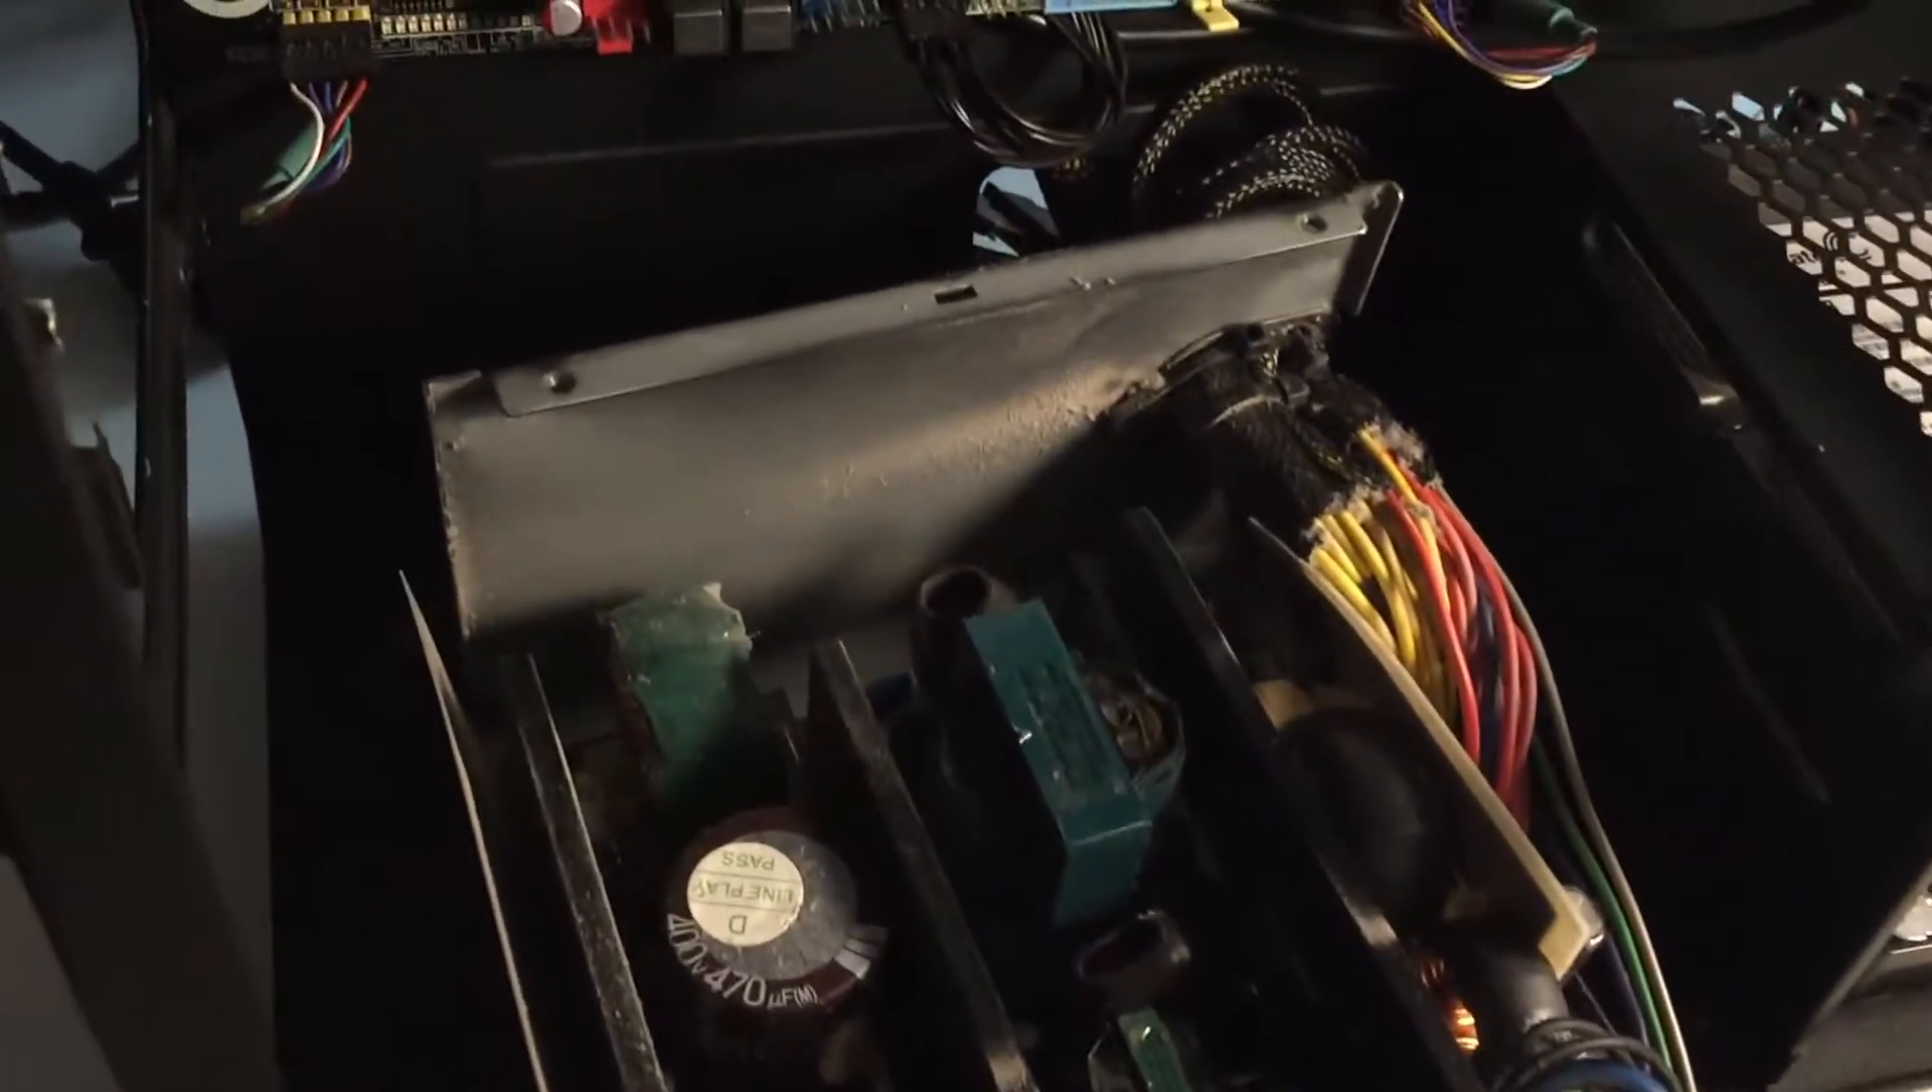I unscrewed the fan and grill and pried the cover off, revealing my dusty power supply.